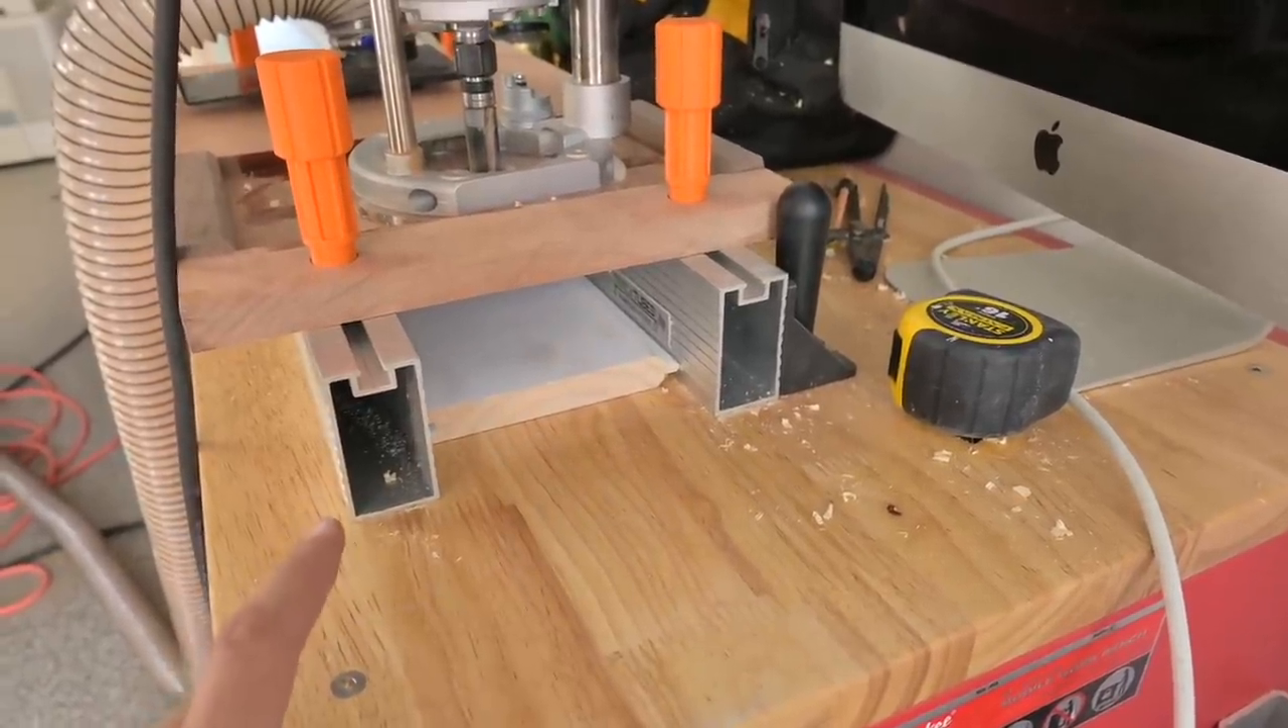So that track tube right there and this track tube right here are connected via this piece of mahogany and these little hold down clamps.